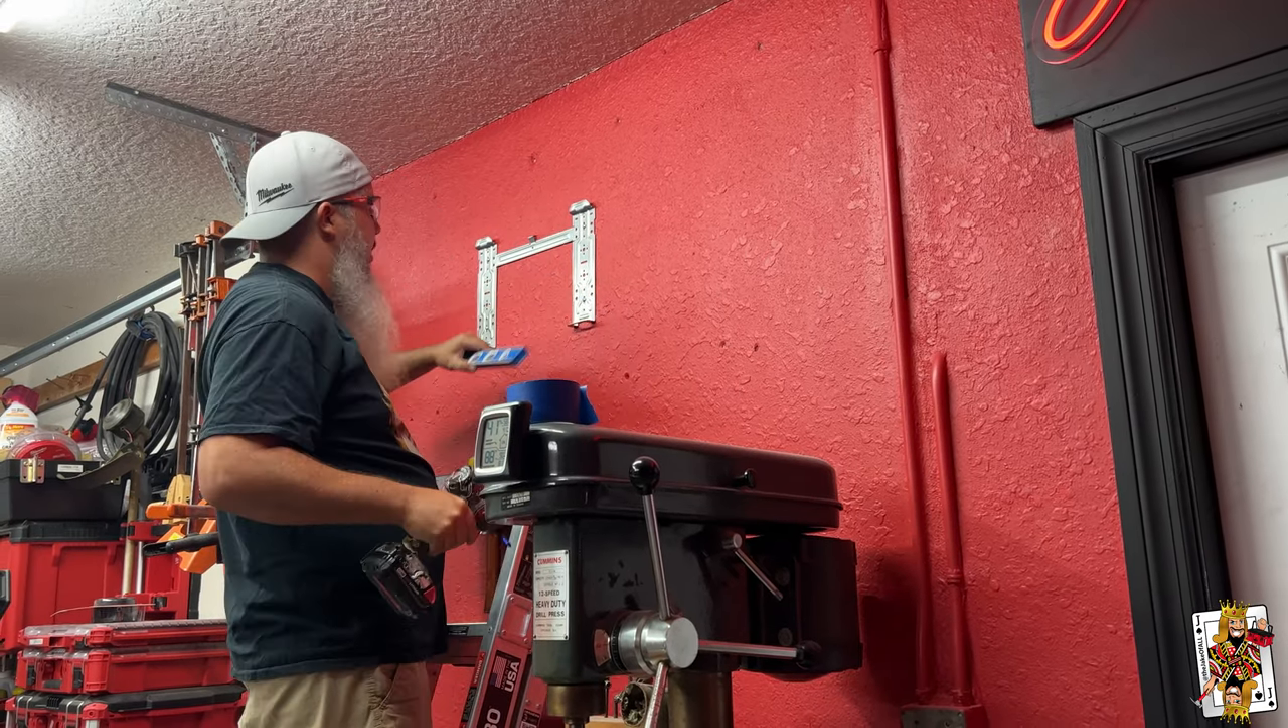So the wall mount bracket's up.